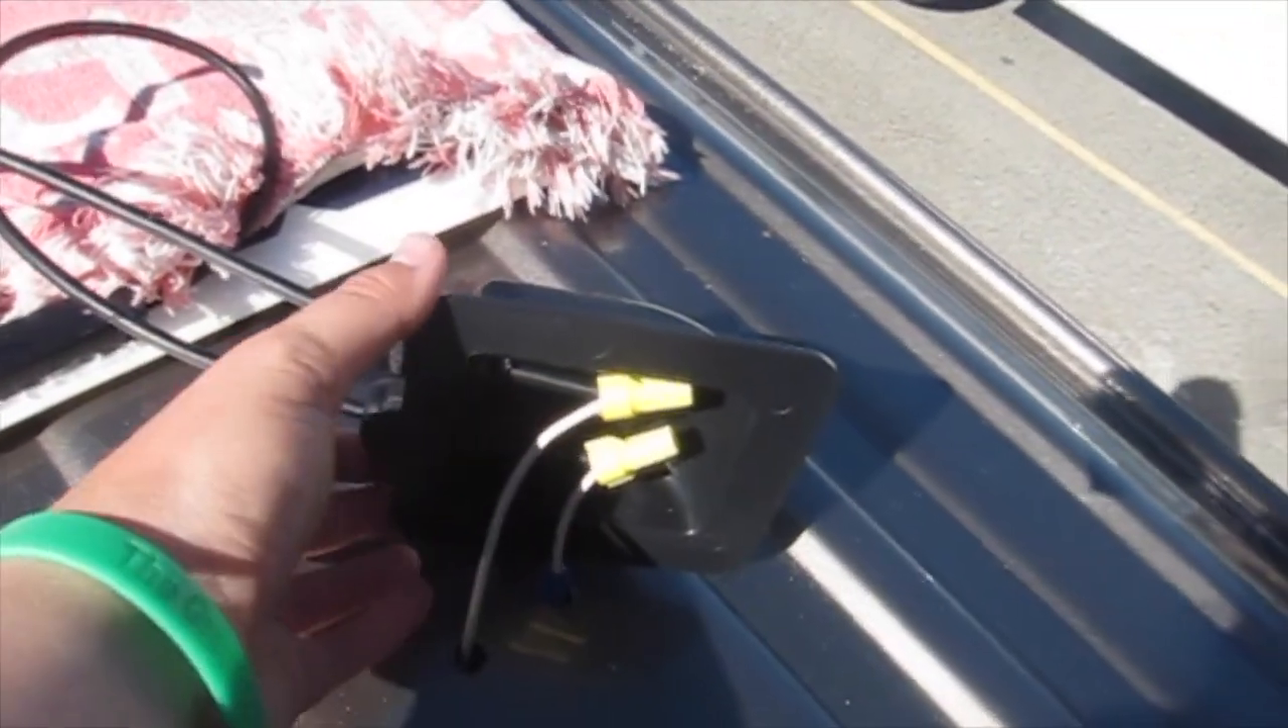All right, so what I've done here is I've connected the wires using the caps to twist them together through this little doodad.